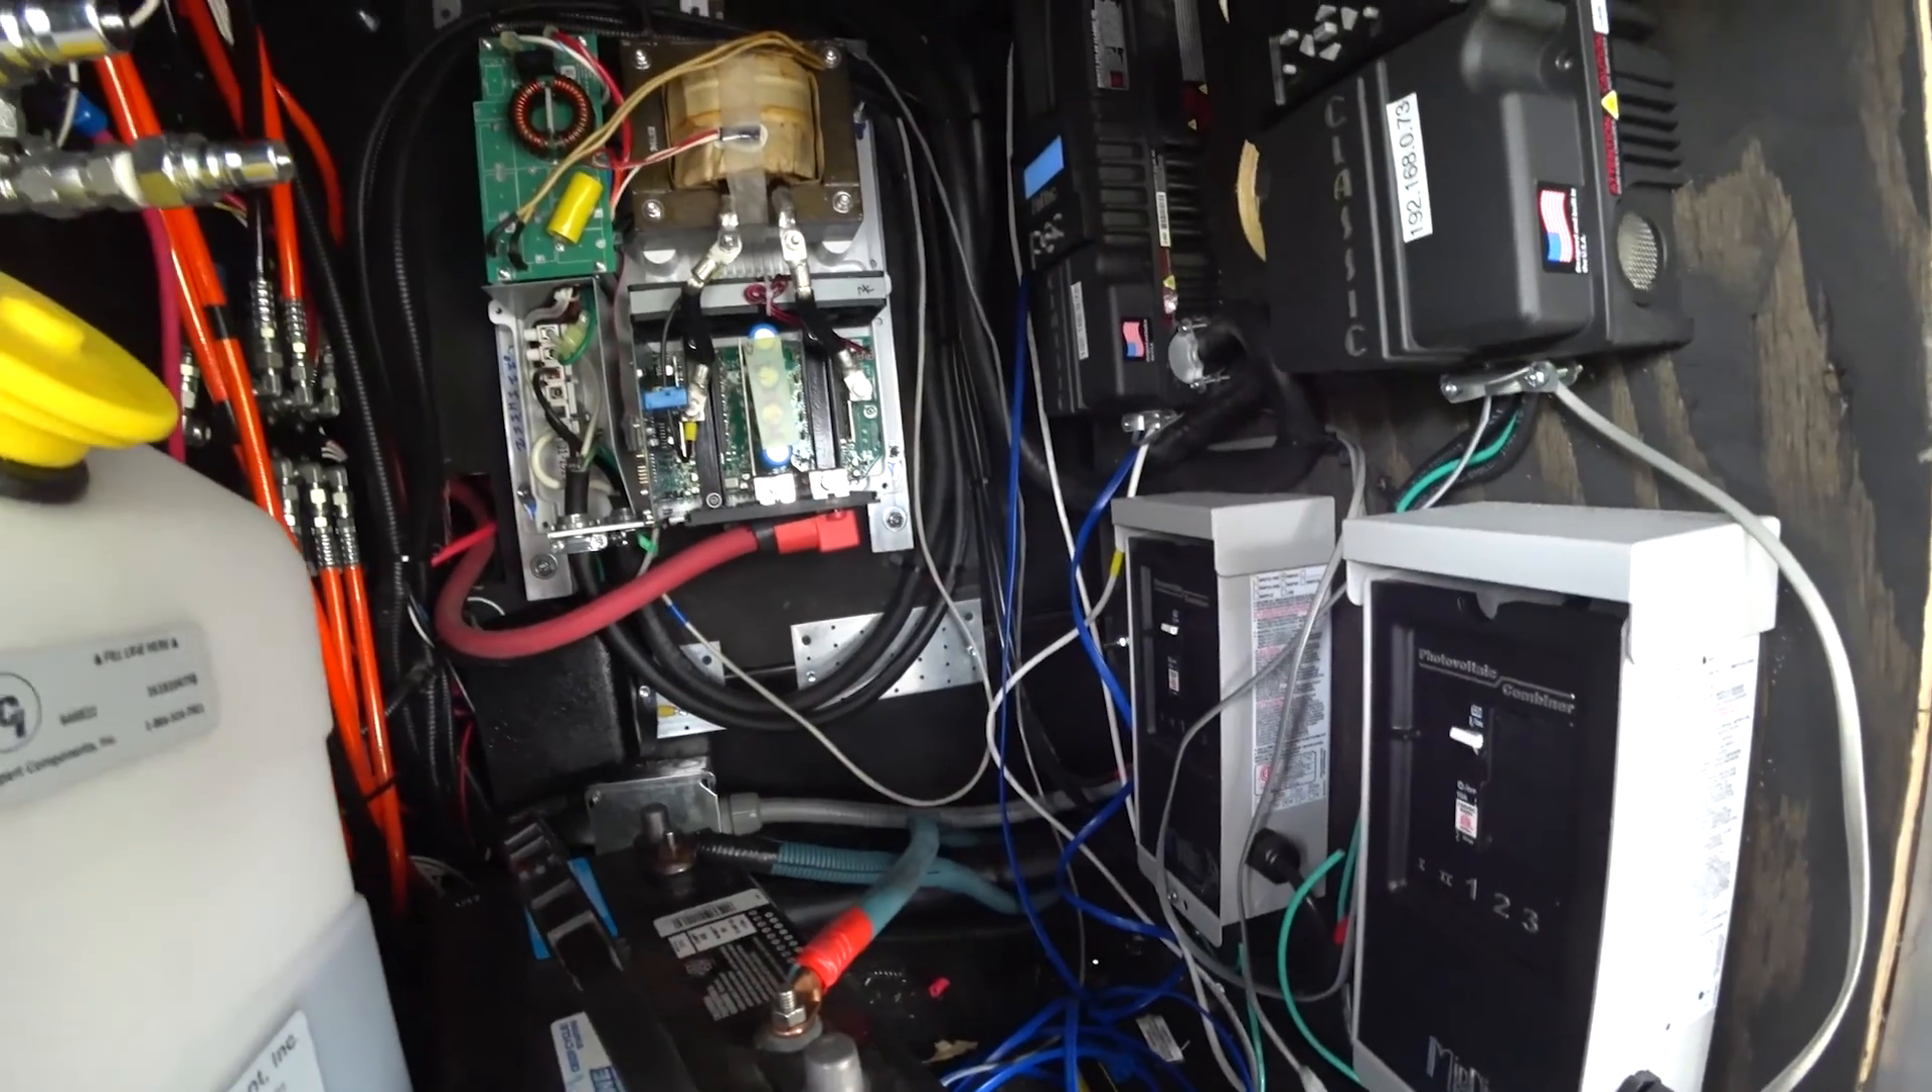And the inverter, not covered right now obviously, is on another backboard we built.